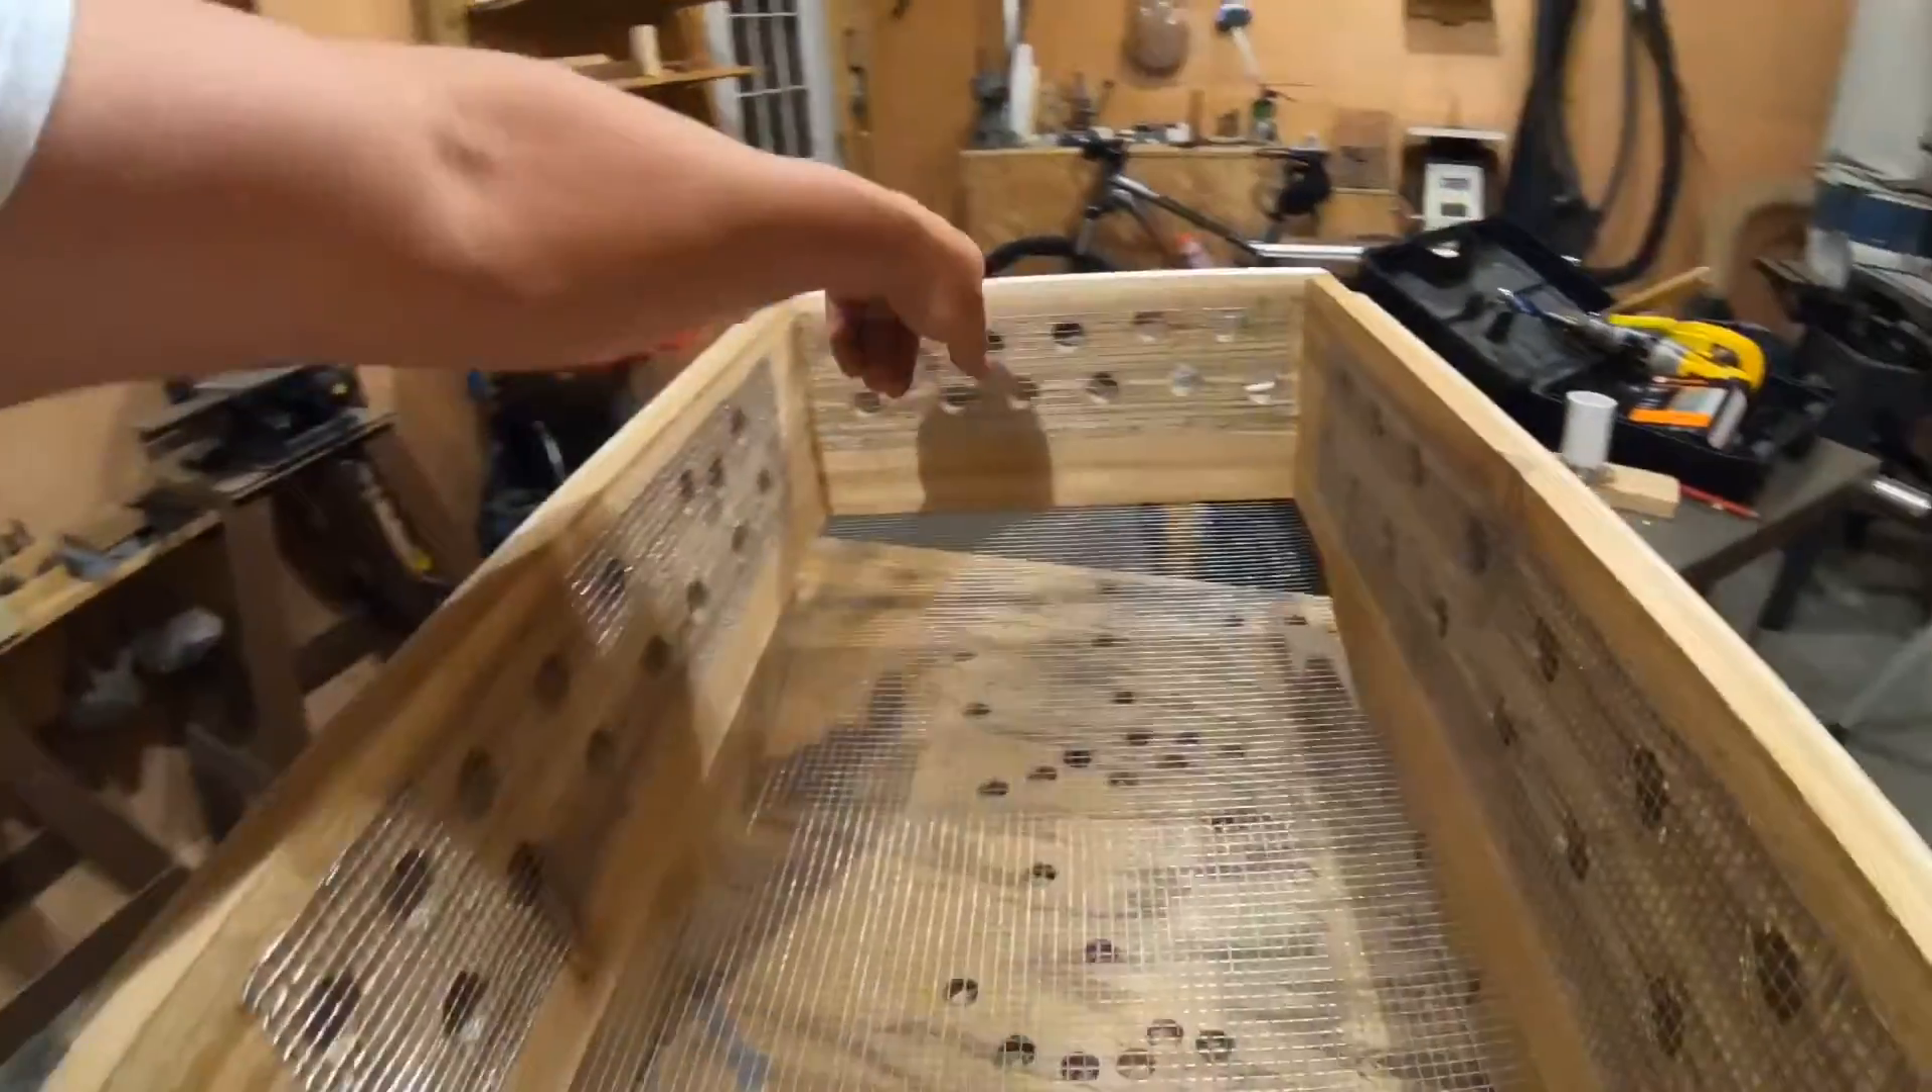Okay we got all of our screen stapled on all the way around covering up our holes.